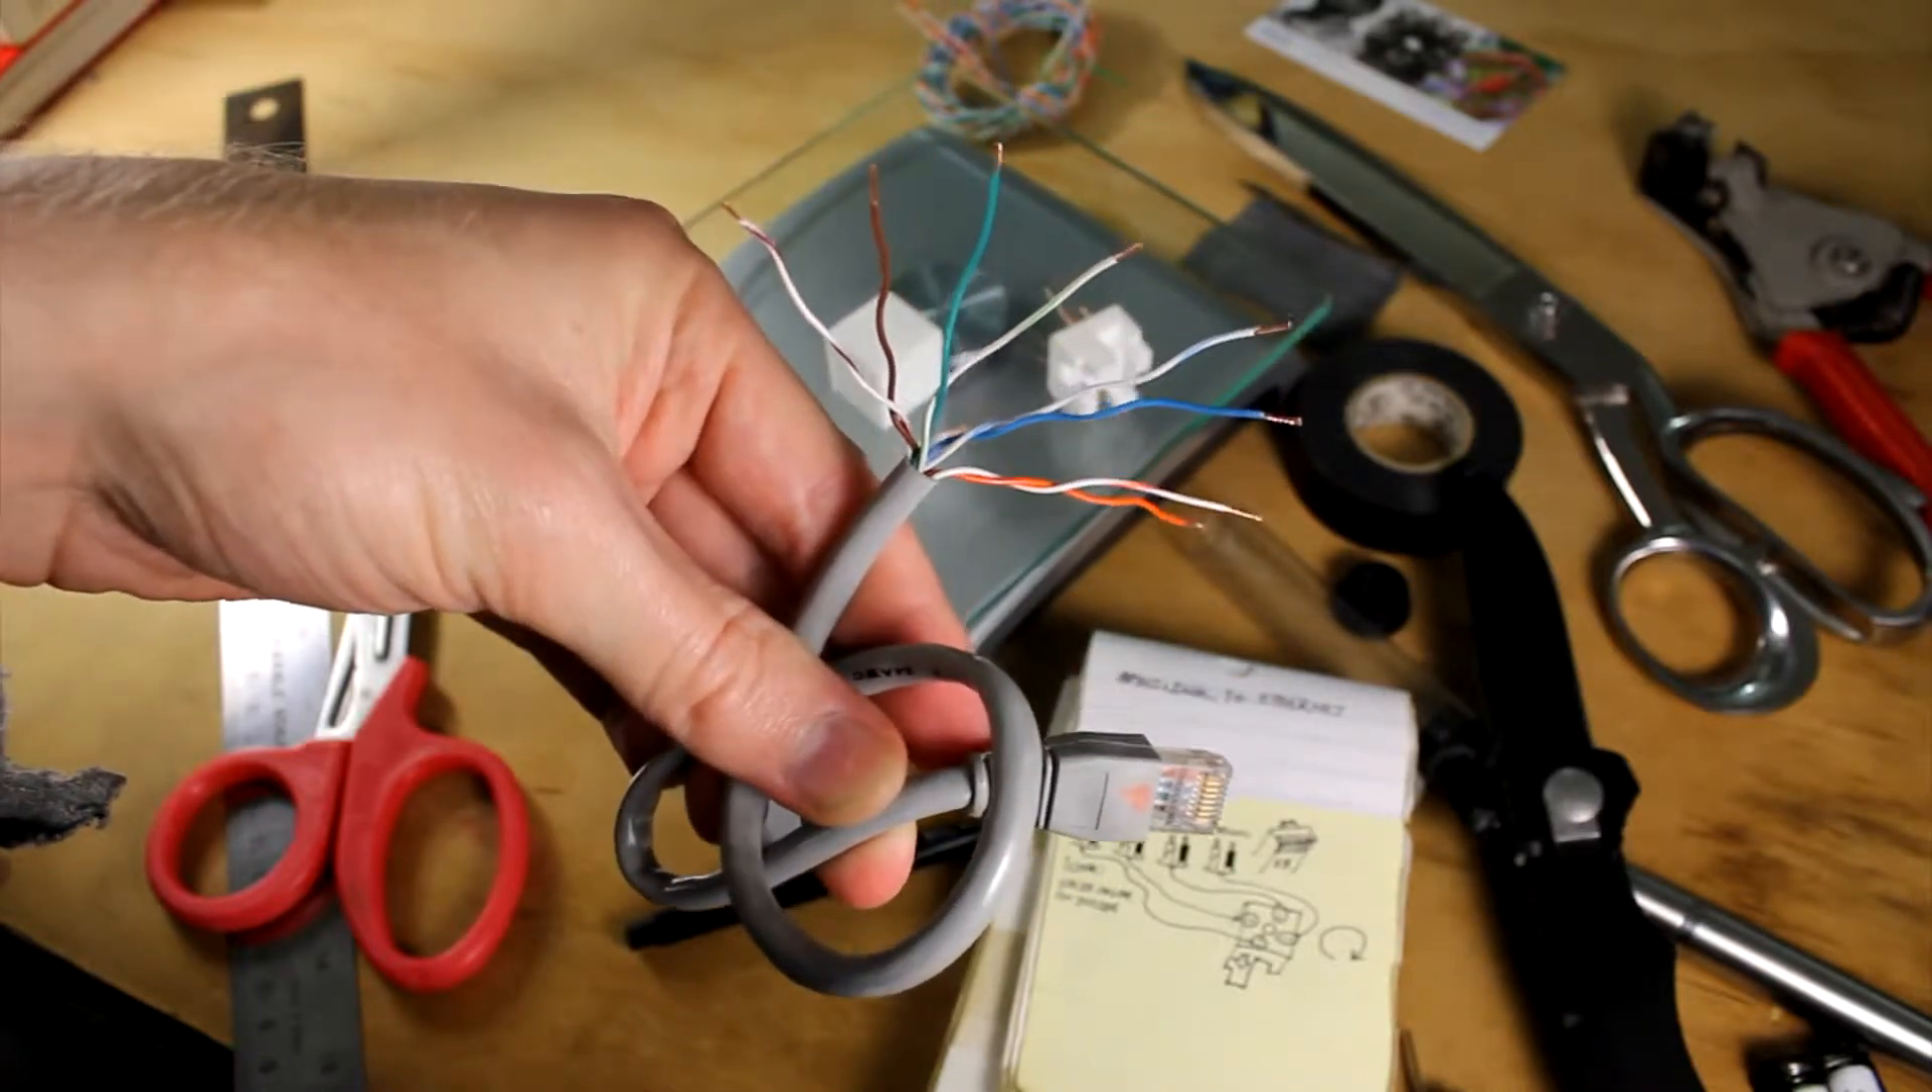I just took a standard Ethernet cable, chopped it in half, and removed the cladding from the wires.